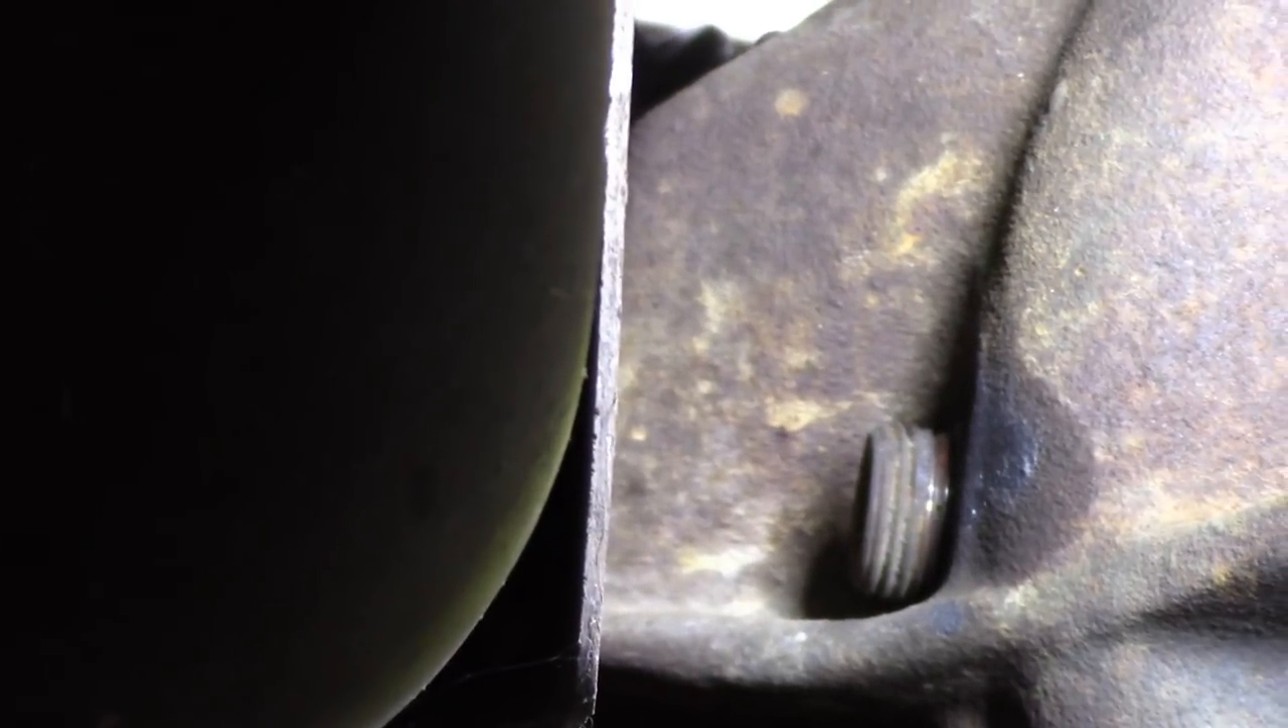I have the plug most of the way out.